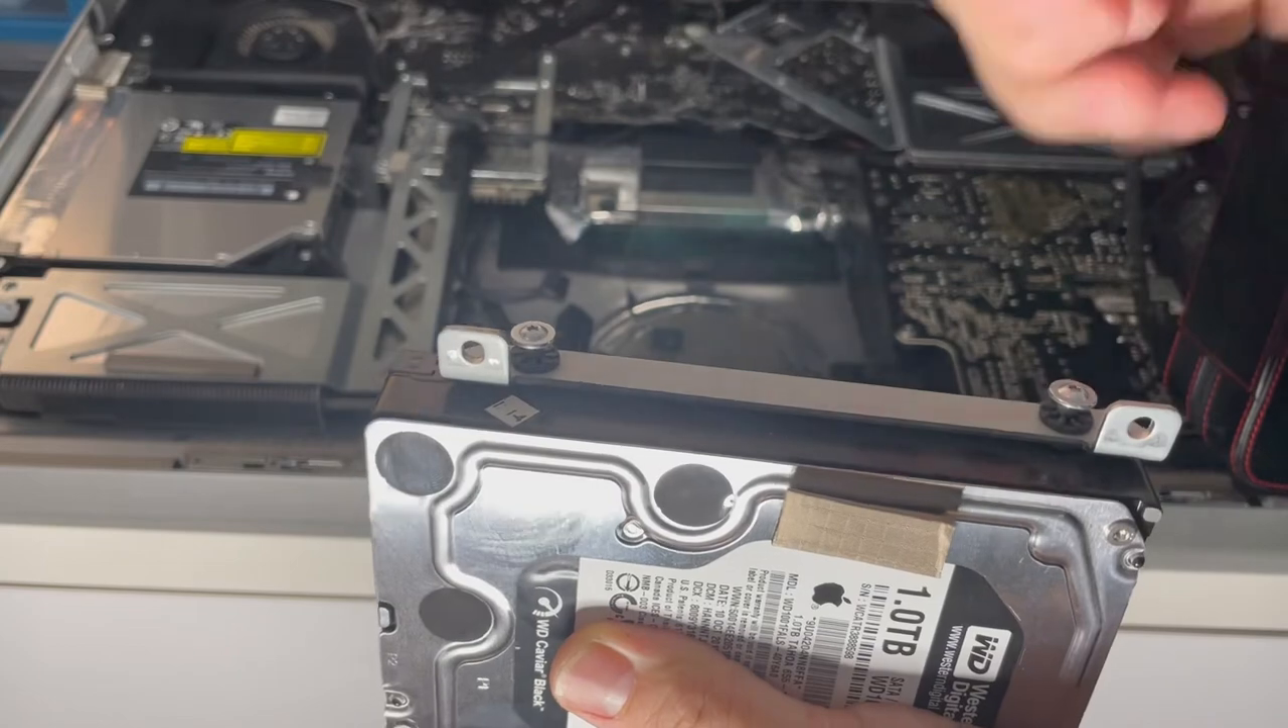So now we have a hard drive removed.